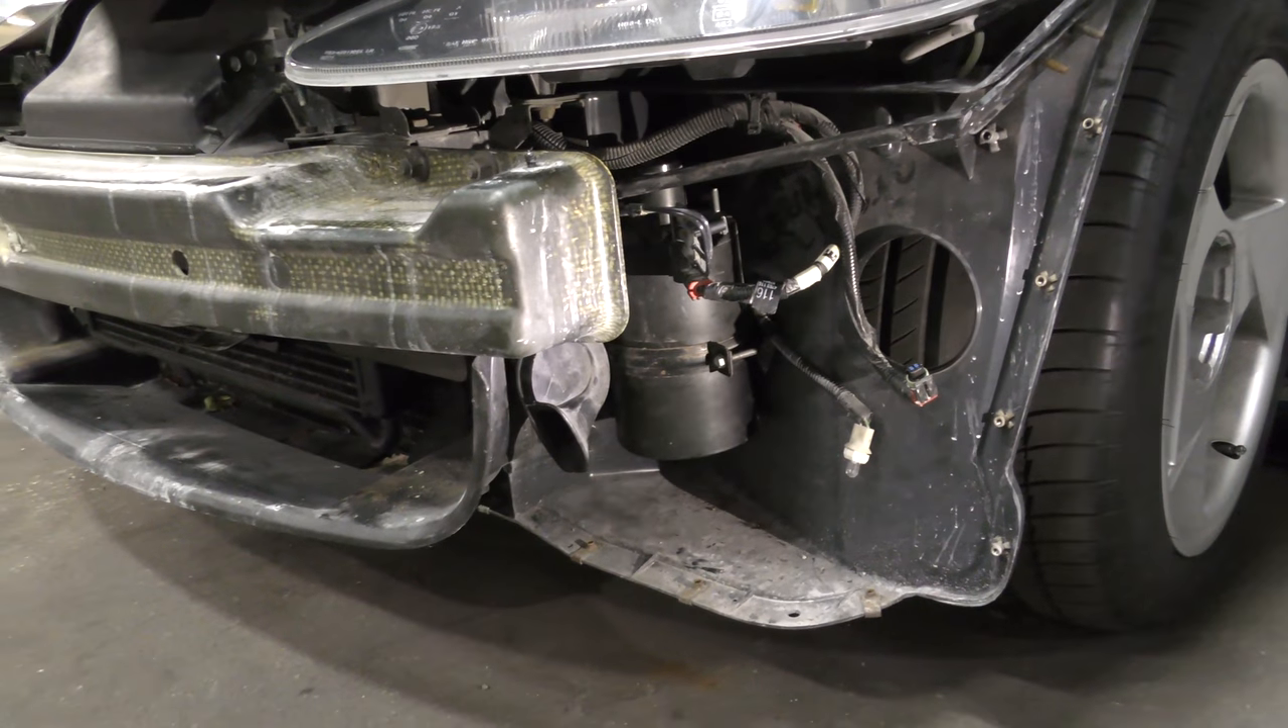And as you can see, we had to pull the whole bumper off.